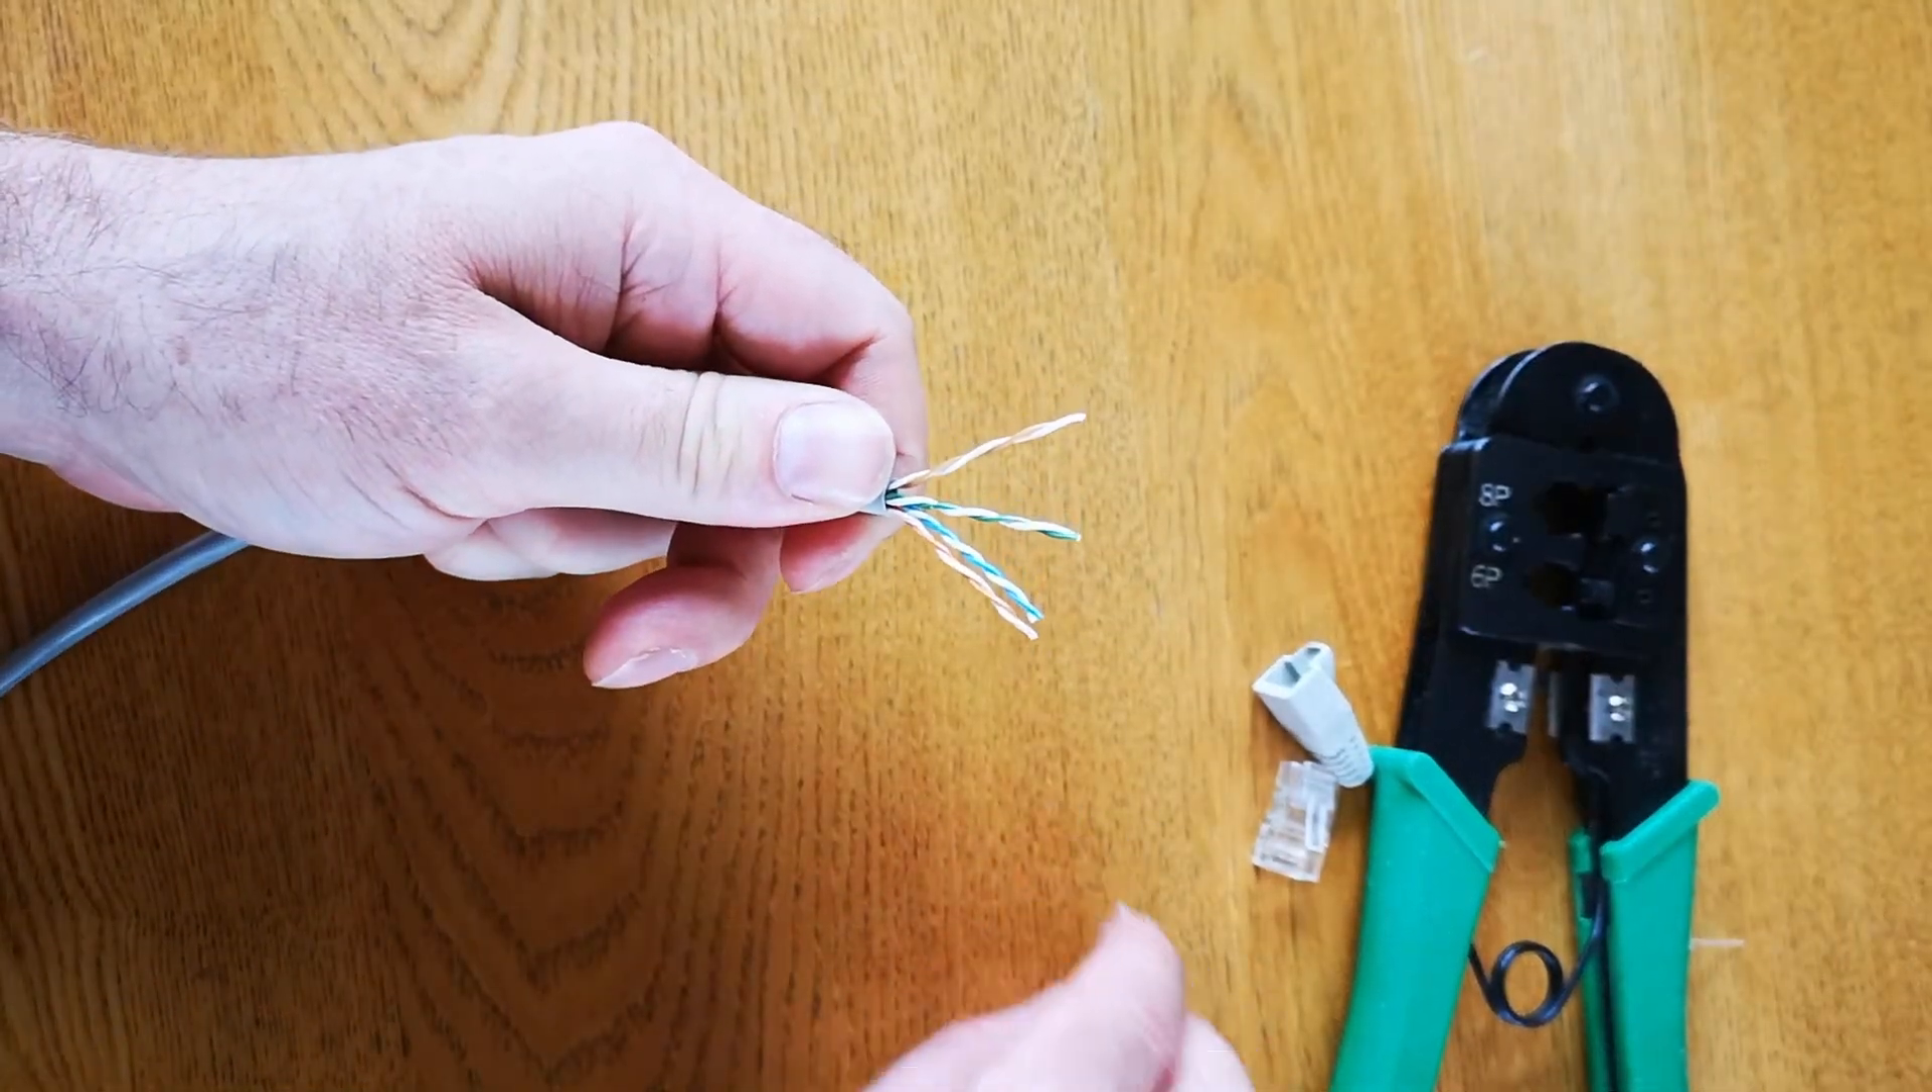Now the first thing to do is not to forget putting on the strain relief, which I should have done already.